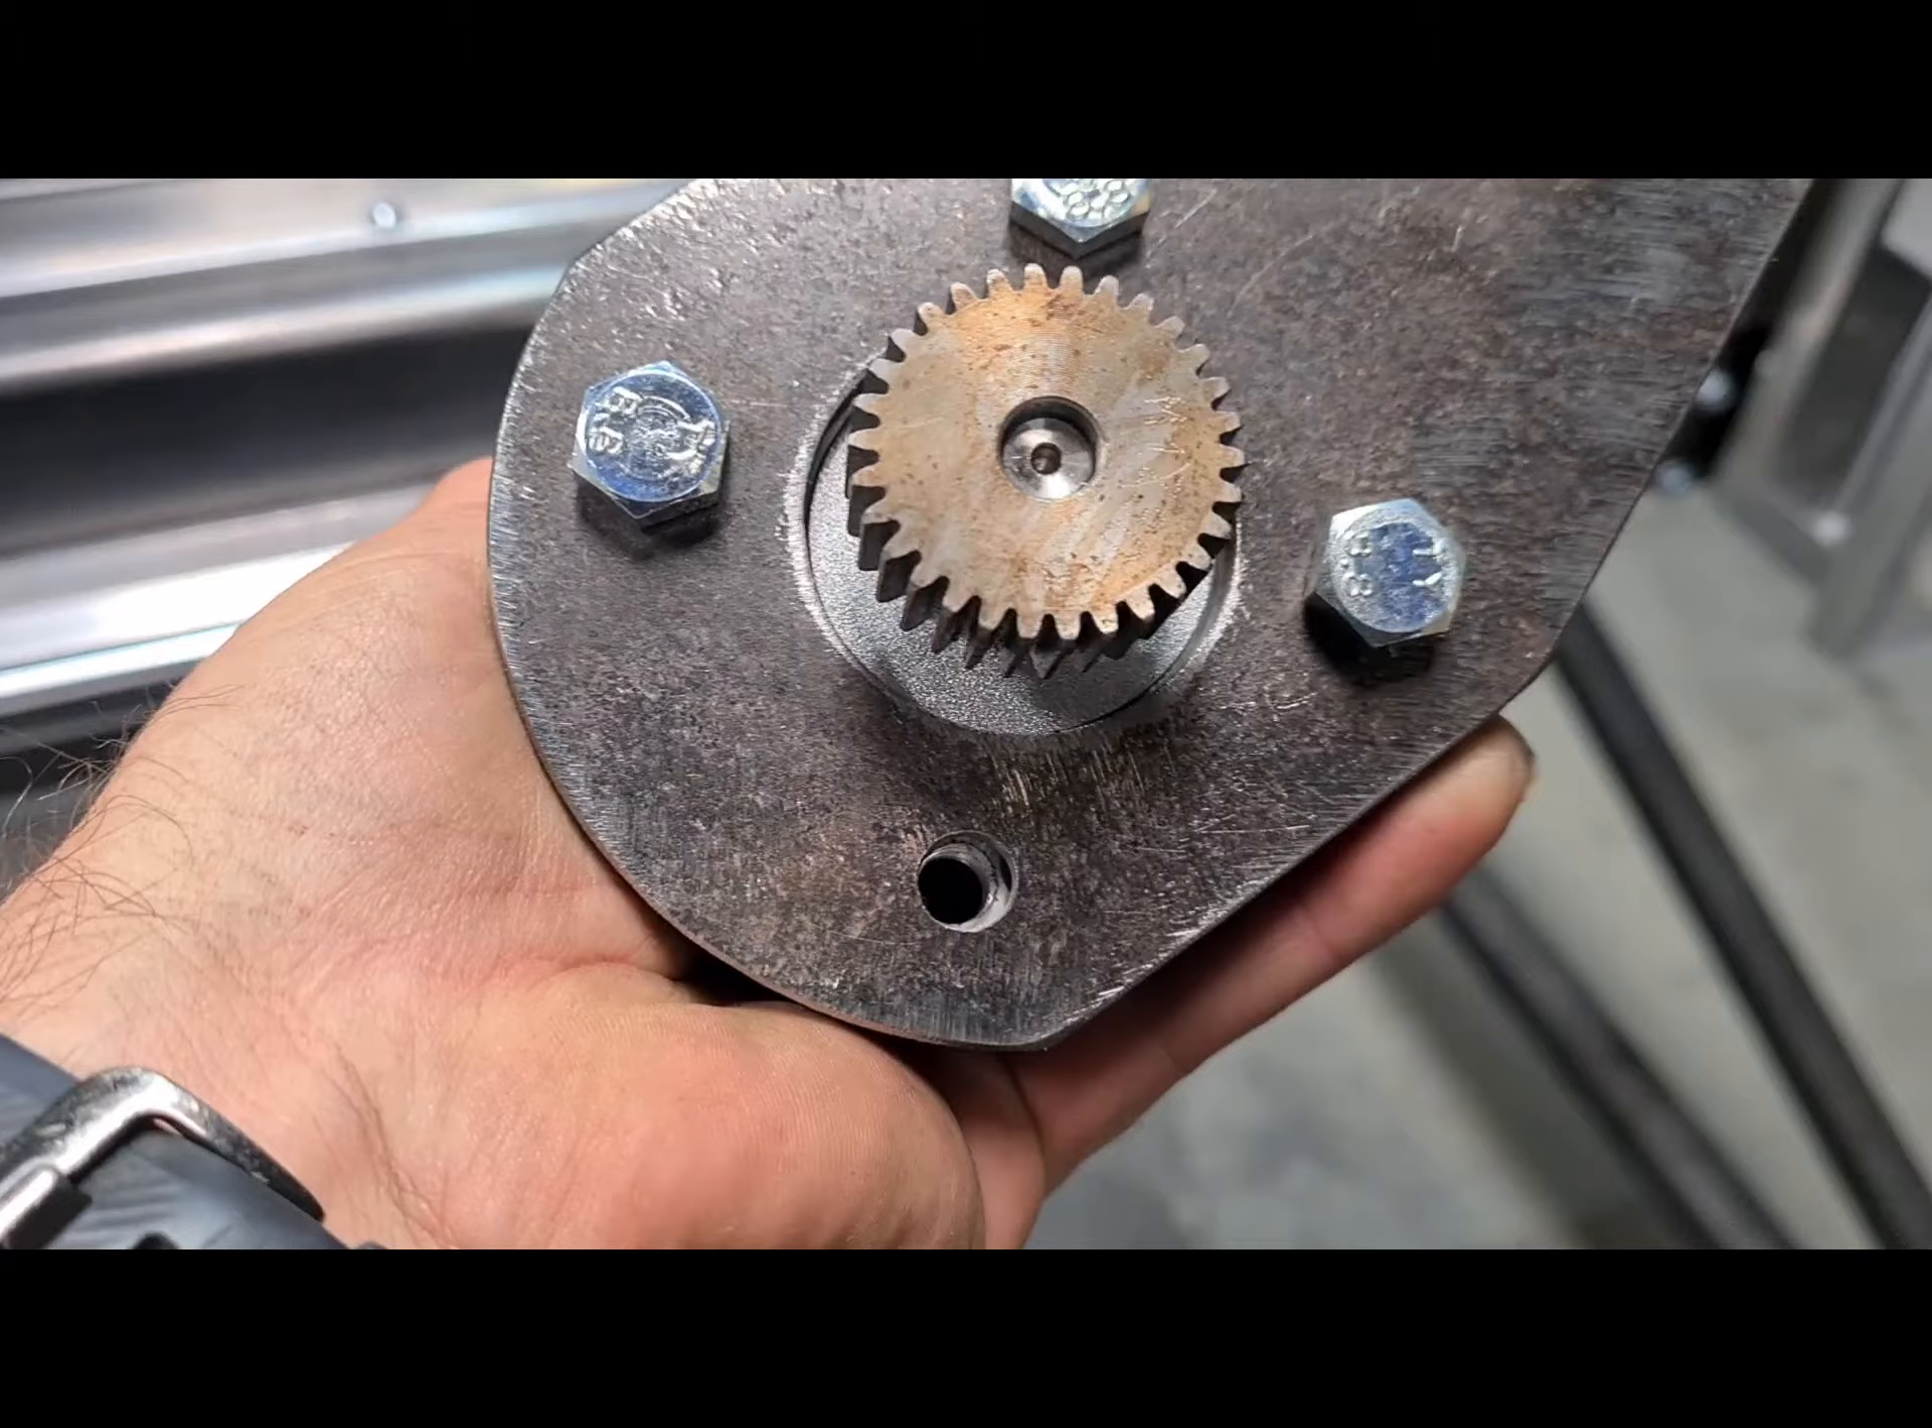There's one bolt missing there obviously.